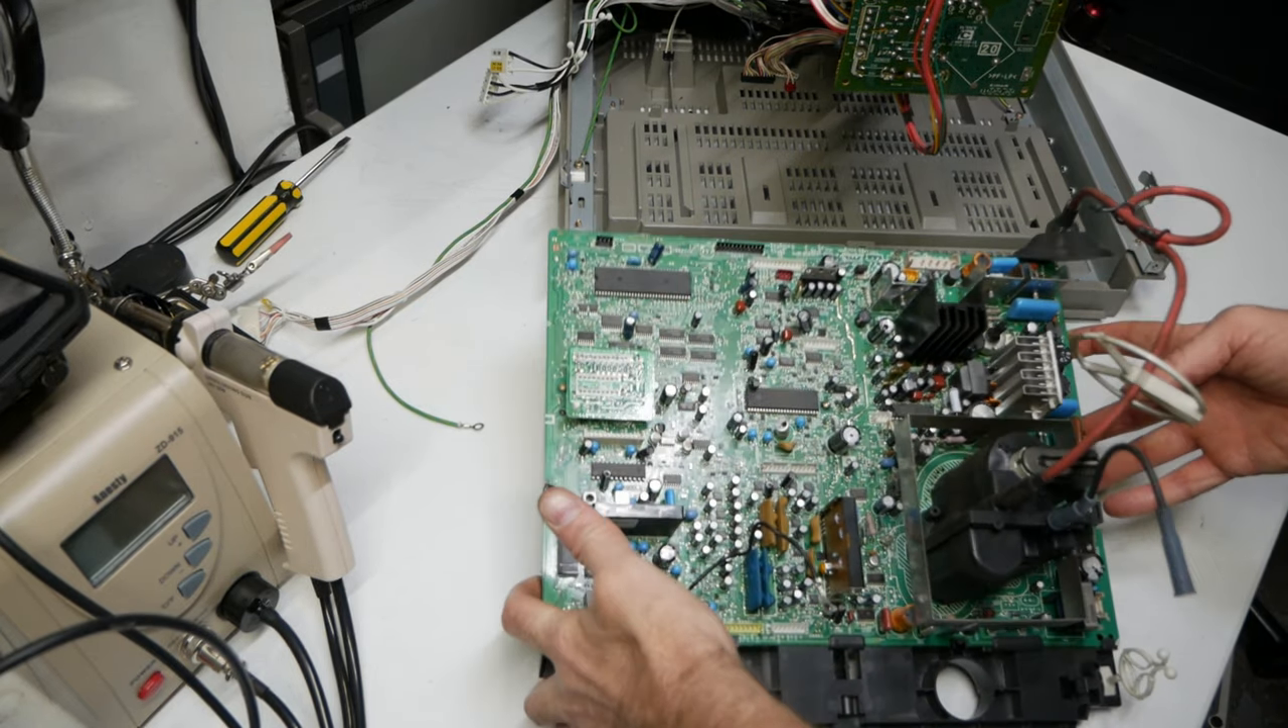So here's the chassis board removed.